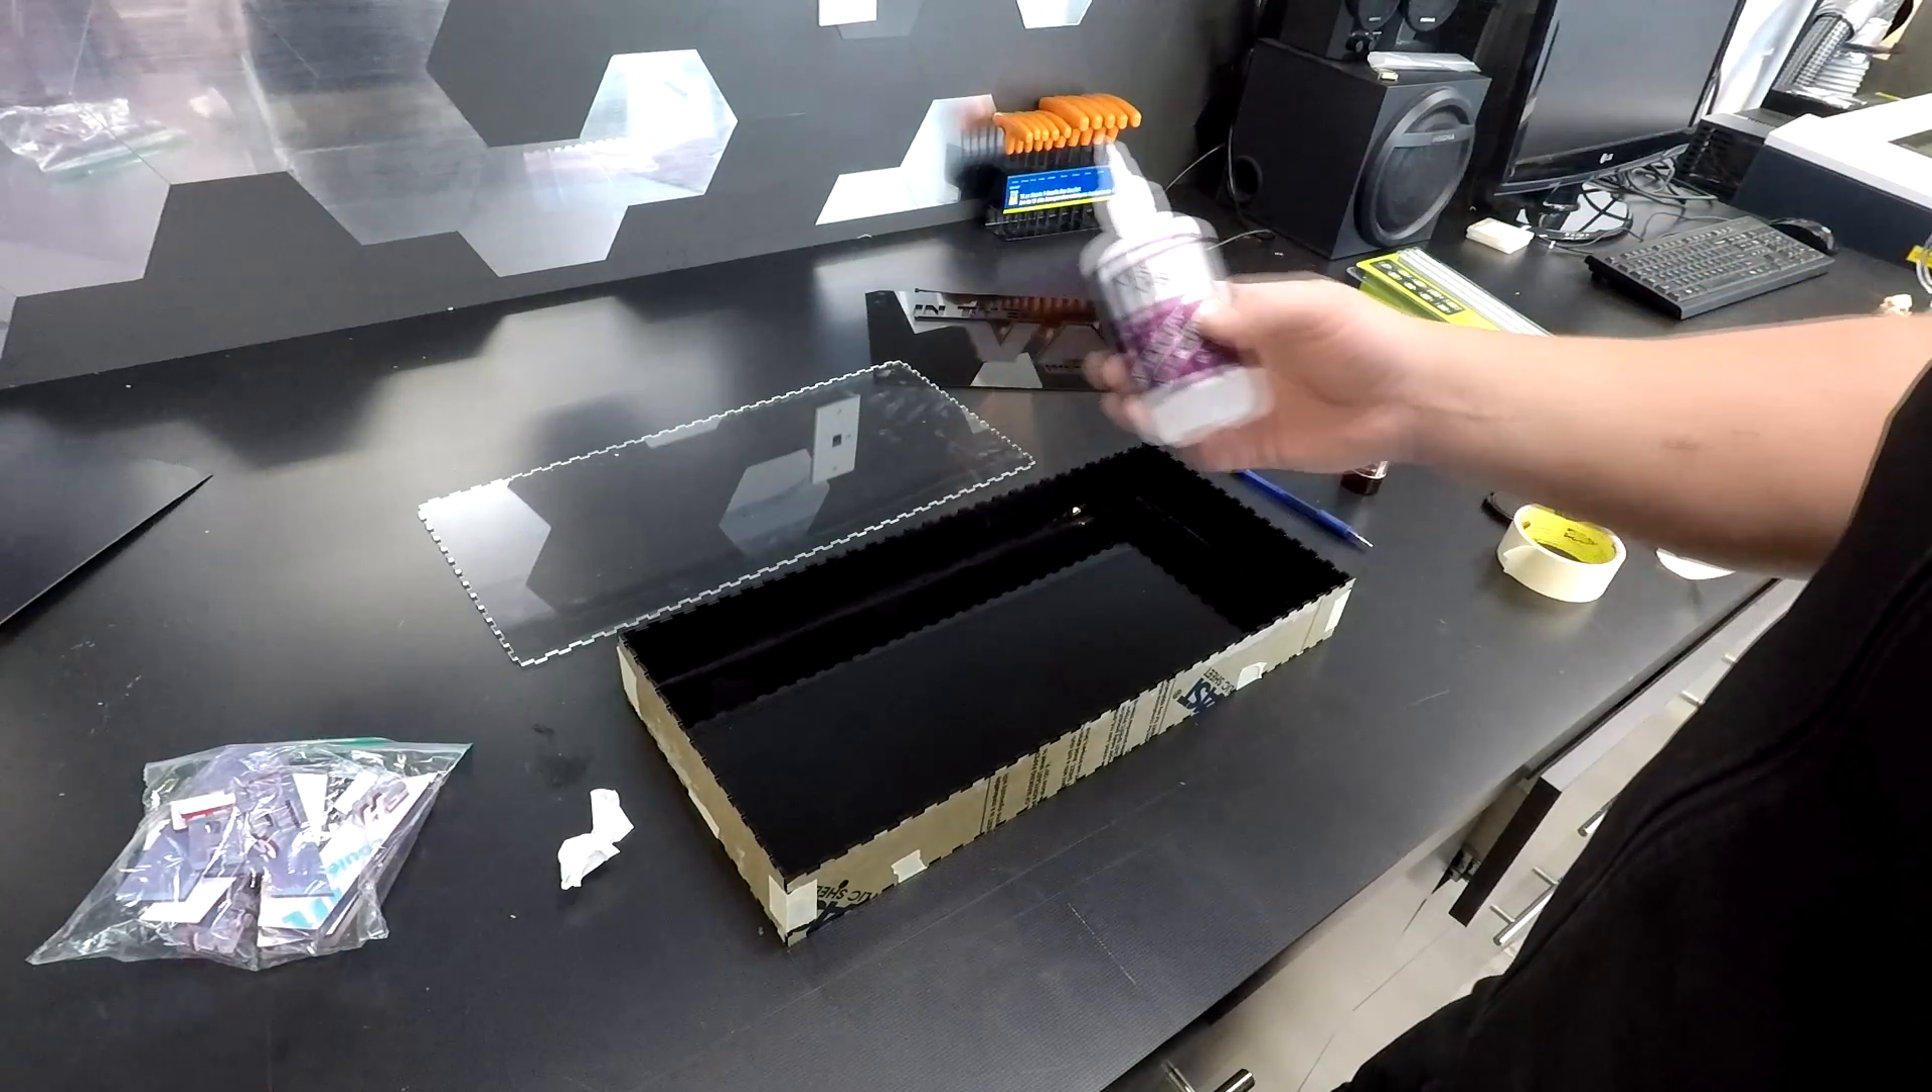Now we have our box put together it's not glued yet but it's put together.